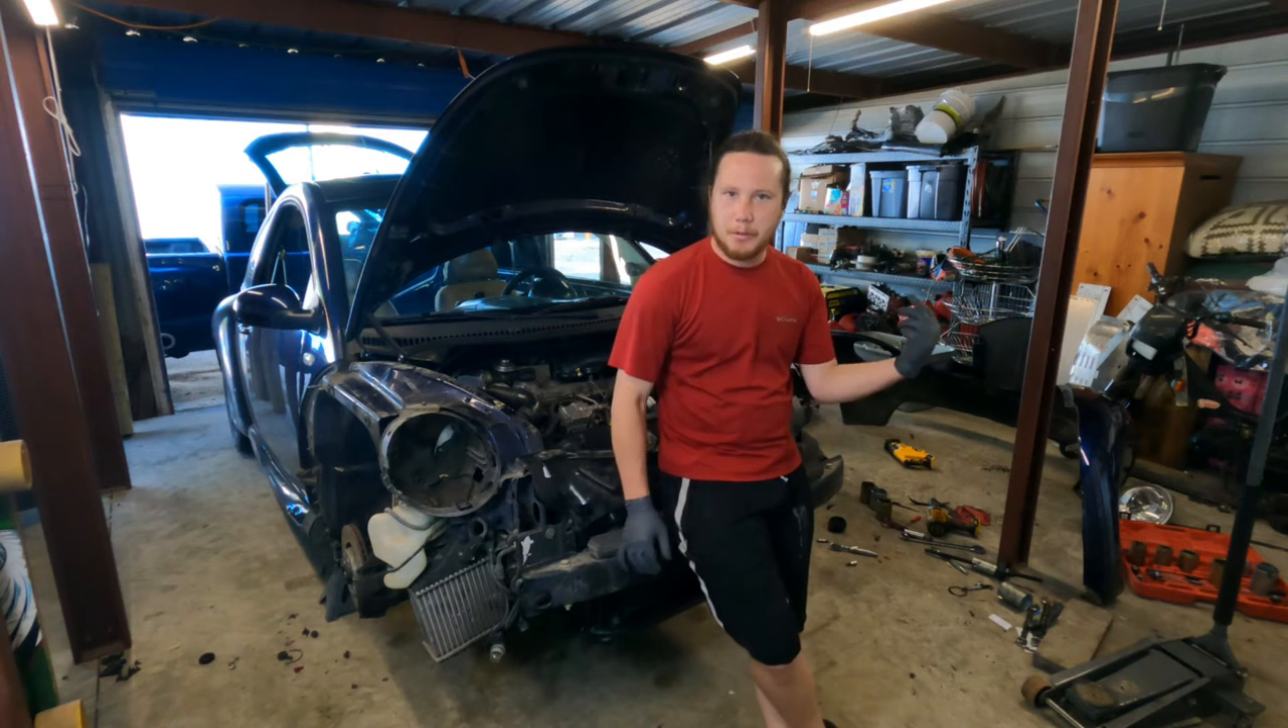Now I need to go ahead and put the bumper back on which is thankfully all I have to do.